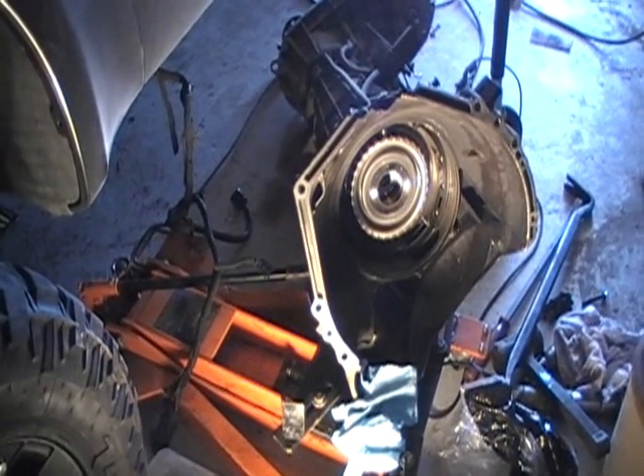So anyways, we've got the pump there and I've got the tranny here all open up ready to put the pump in.